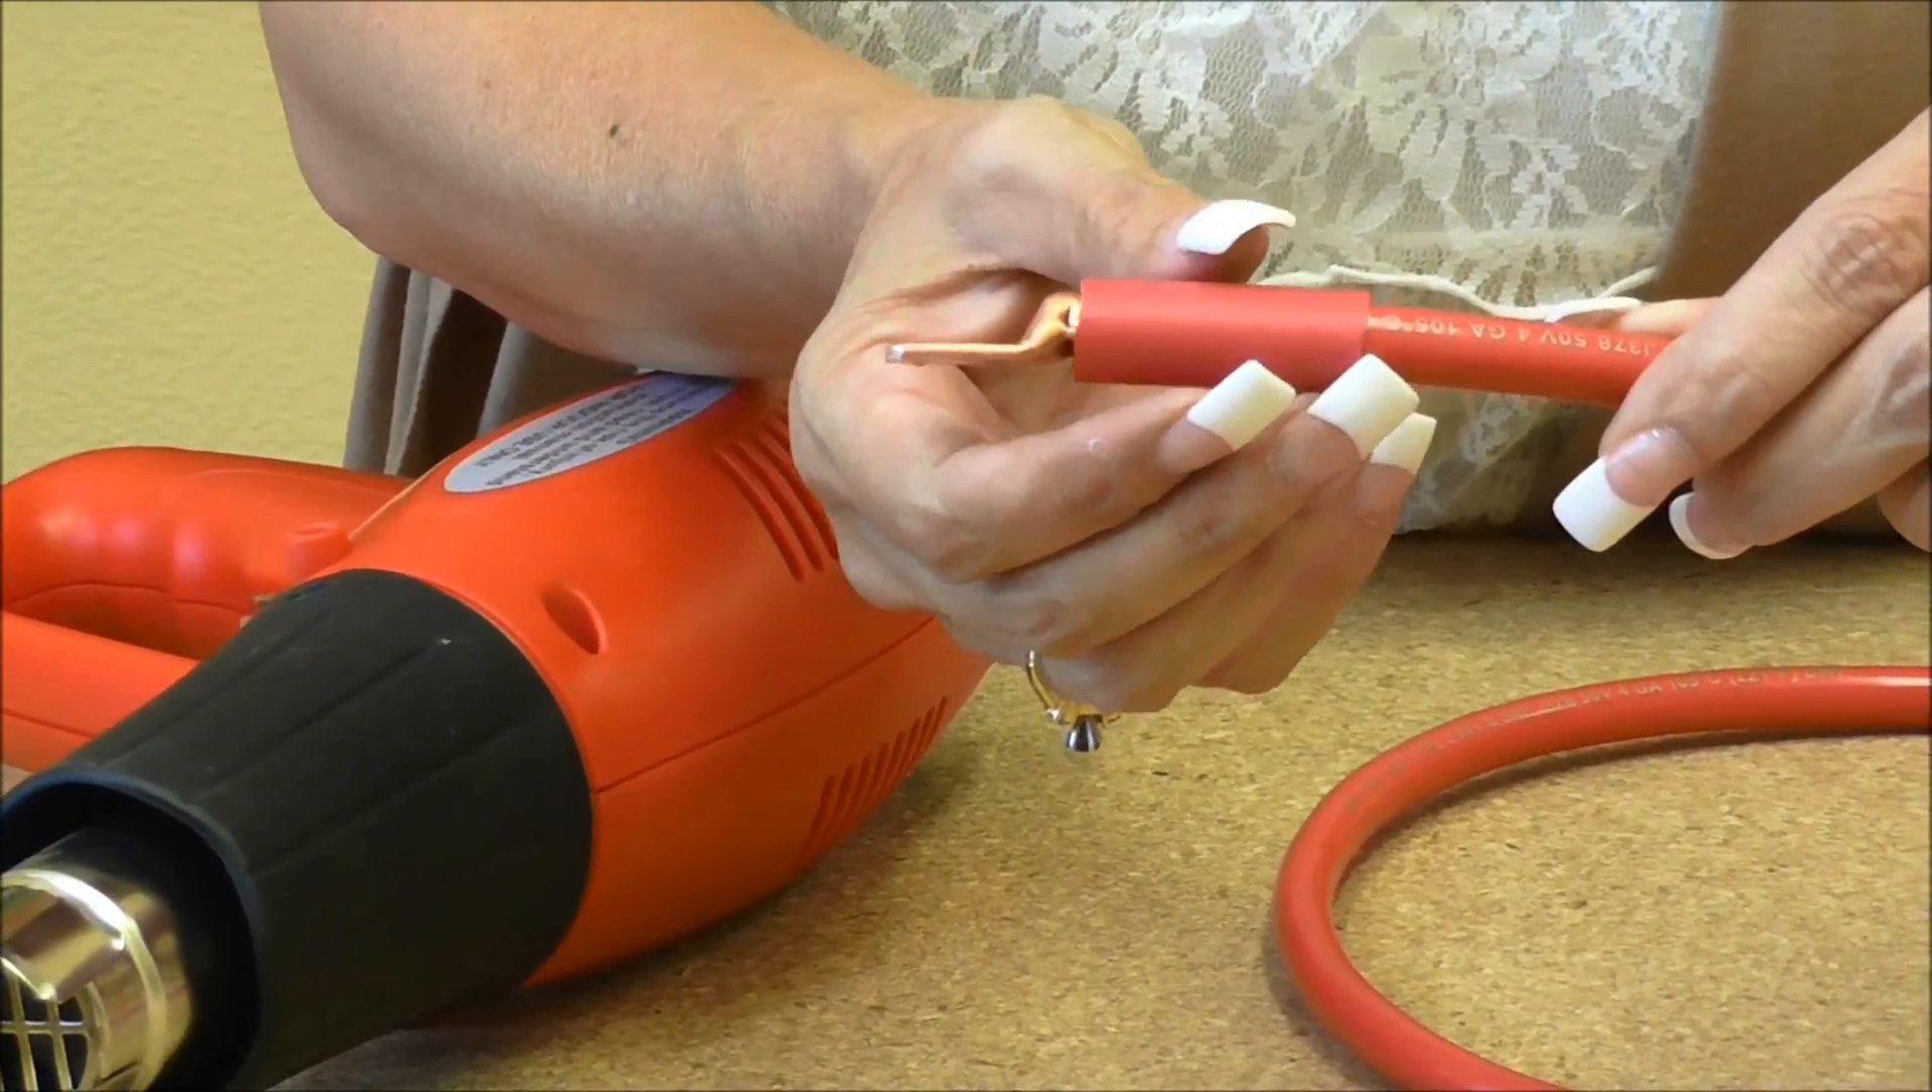And I've already got some heat shrink on my four gauge battery cable ready to go.